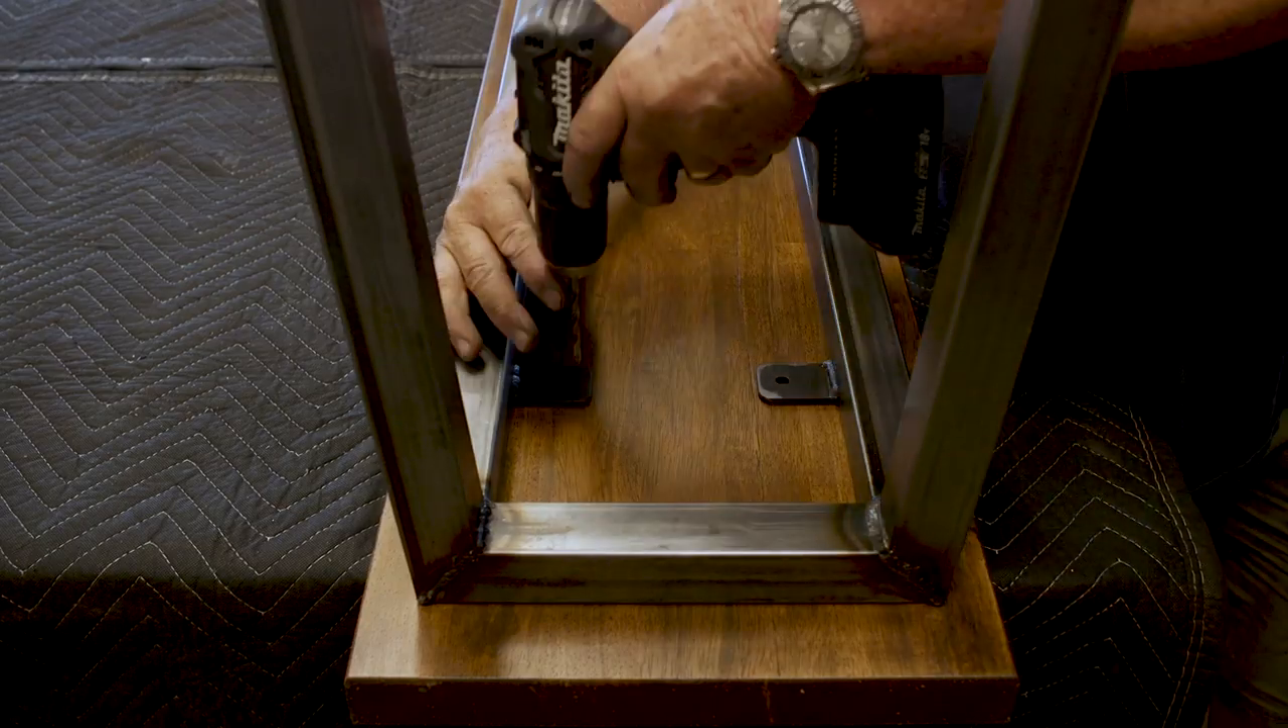There's the bench top and then here's the frame and that just fit on there pretty good nice and square a little cantilever all the way around.